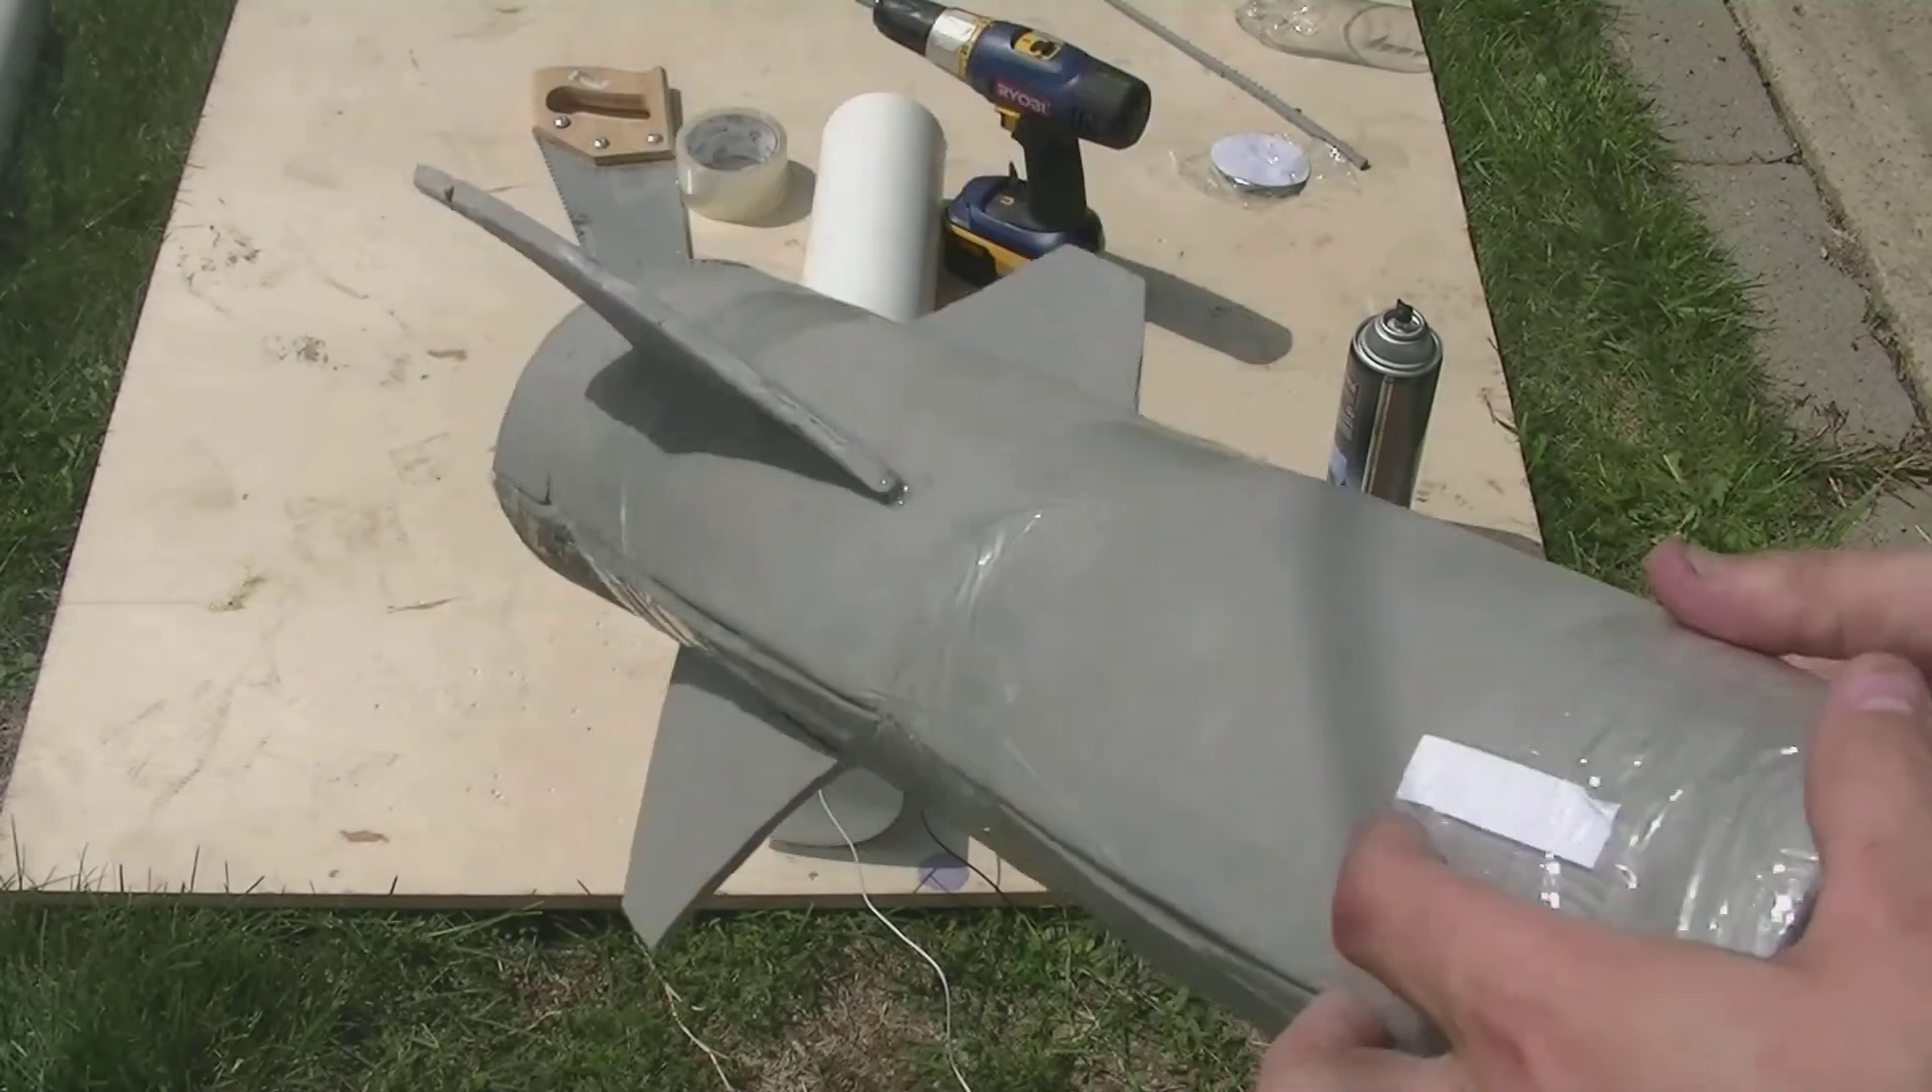So I've put 3 wings onto our rocket with hot glue.